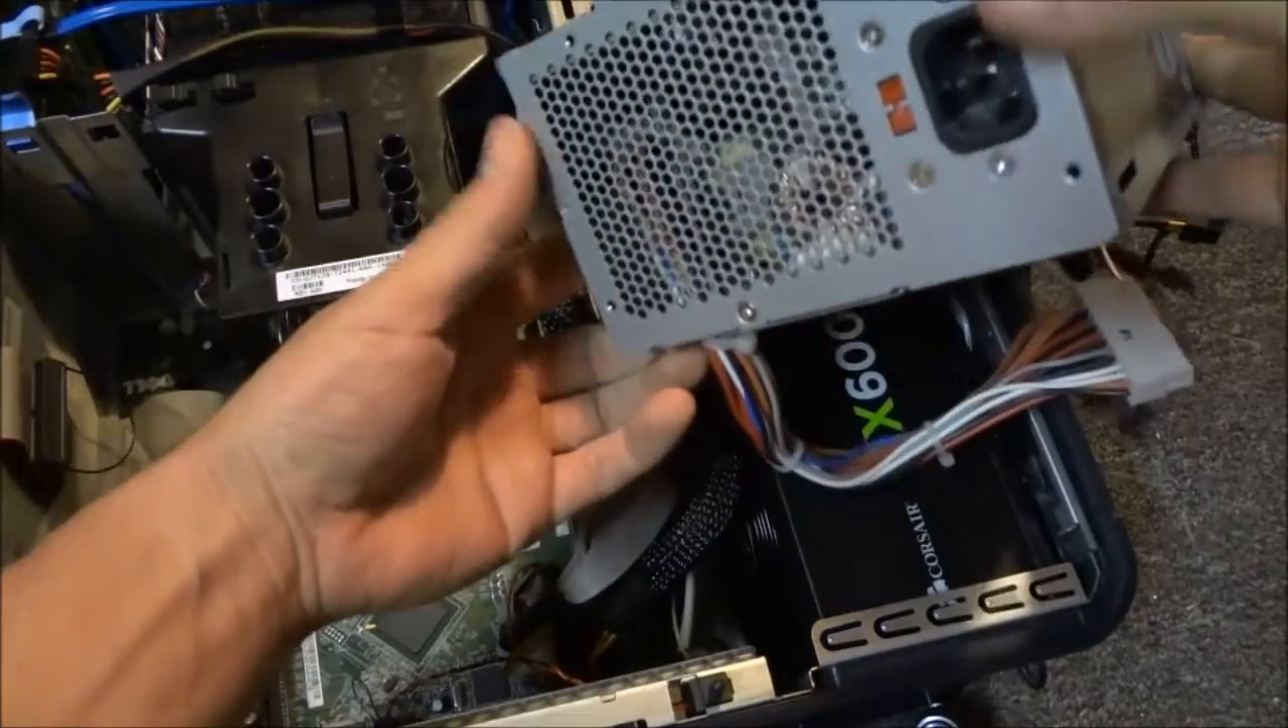Got the old power supply out.